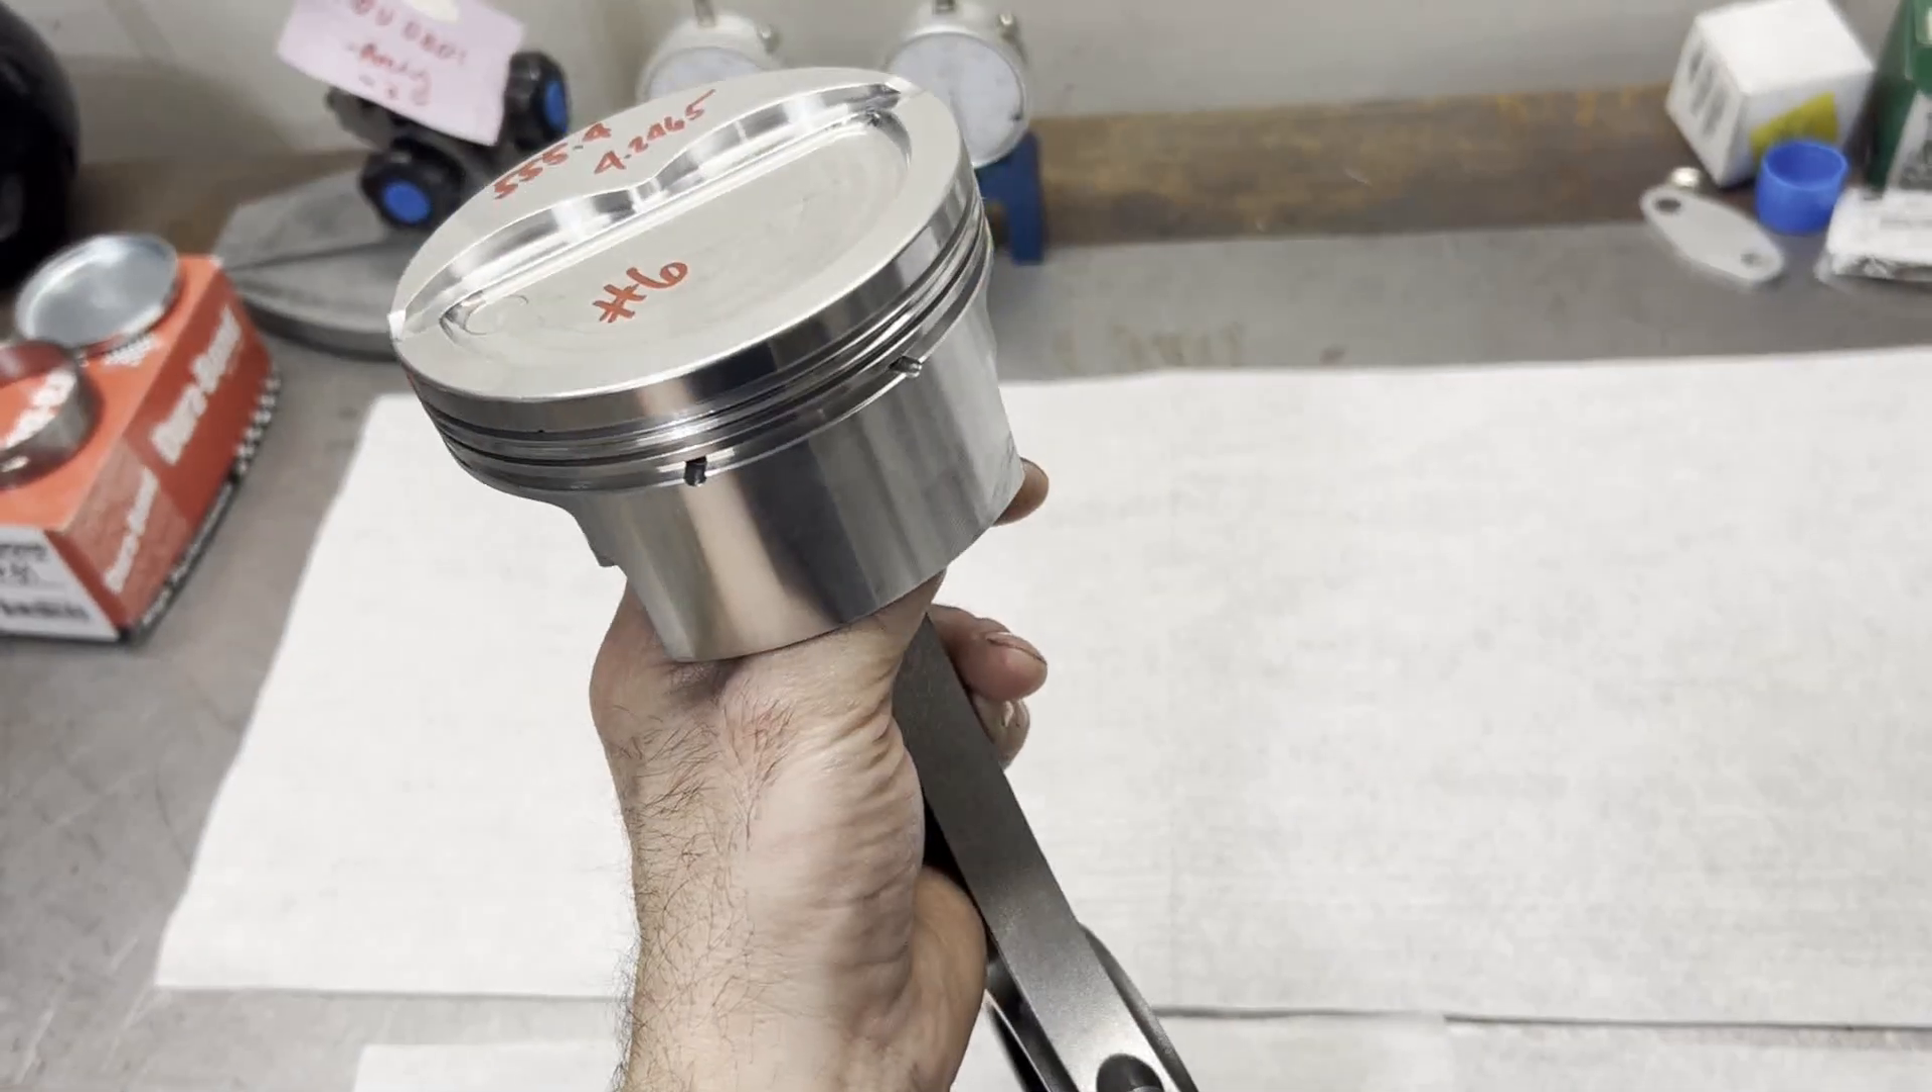So just a couple things to look out for and i've got a fully assembled piston and rod assembly.